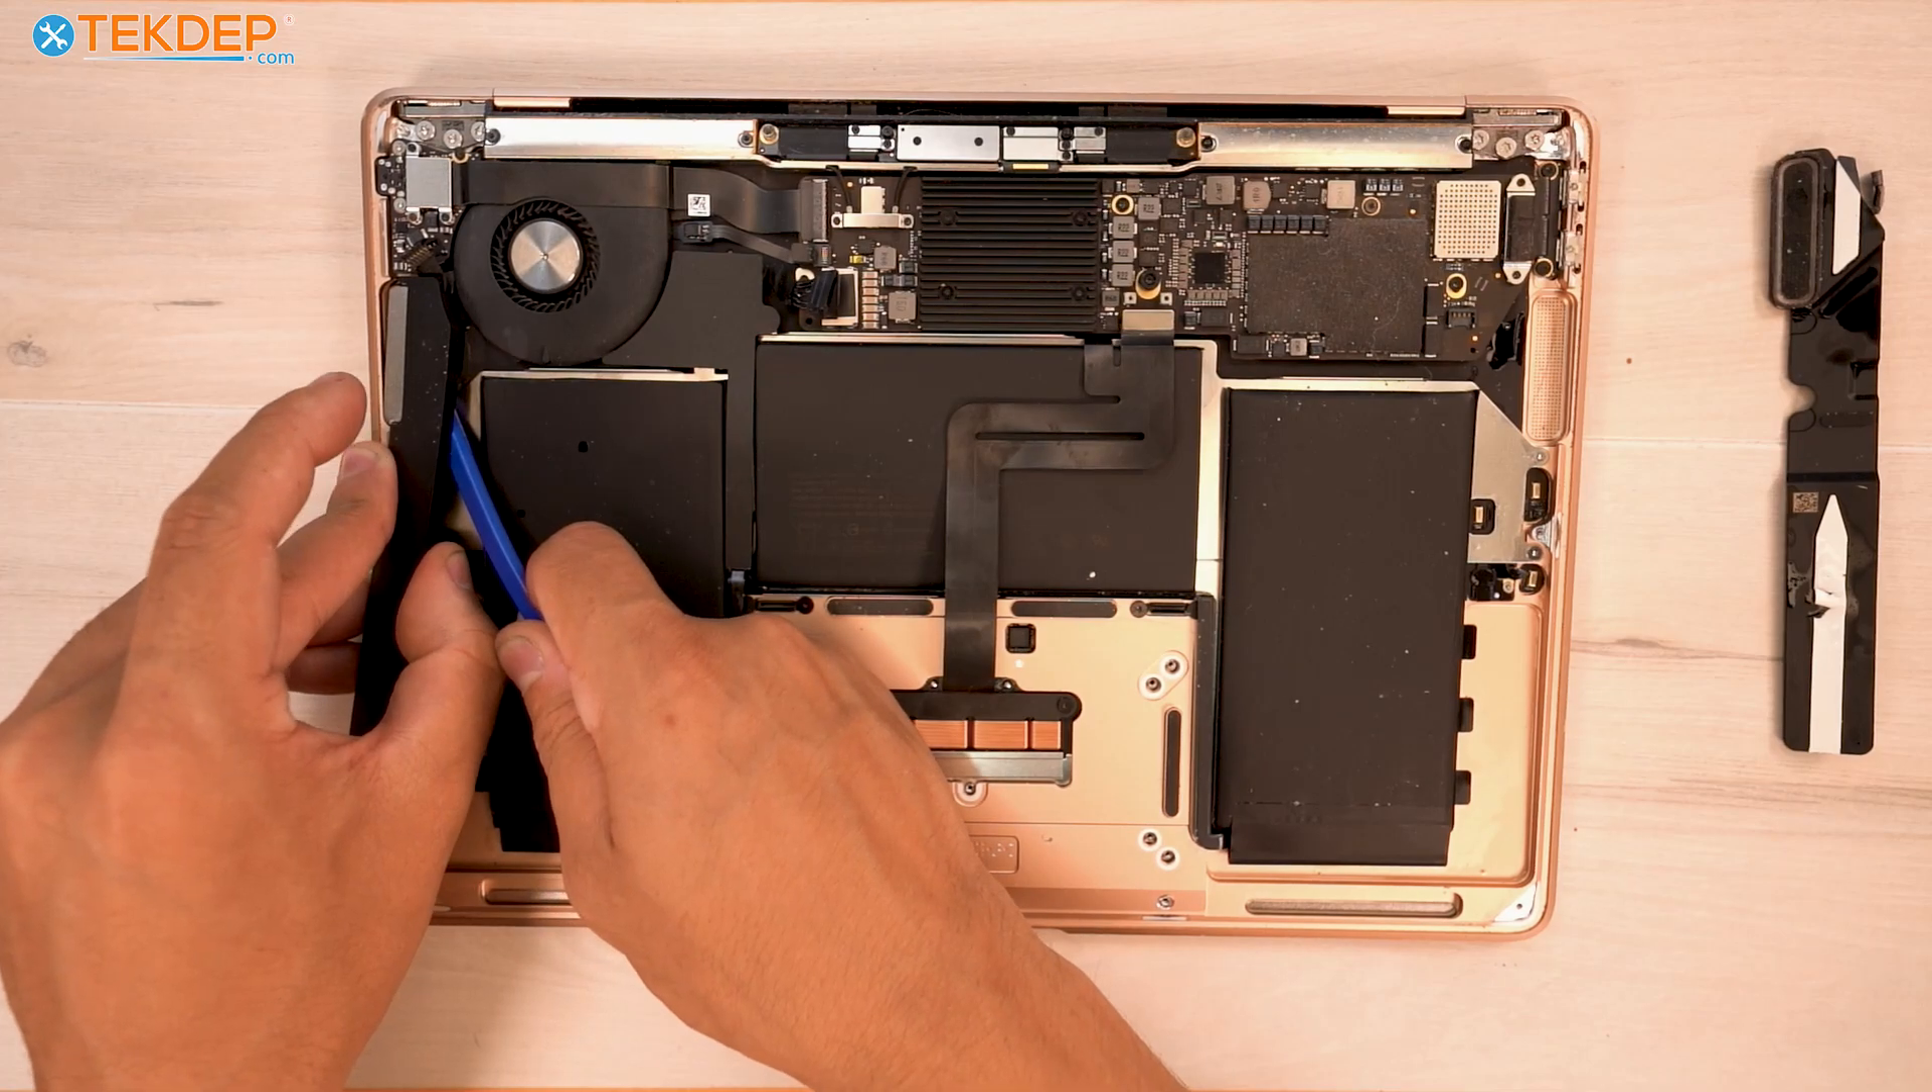That's our speaker on the right-hand side removed.